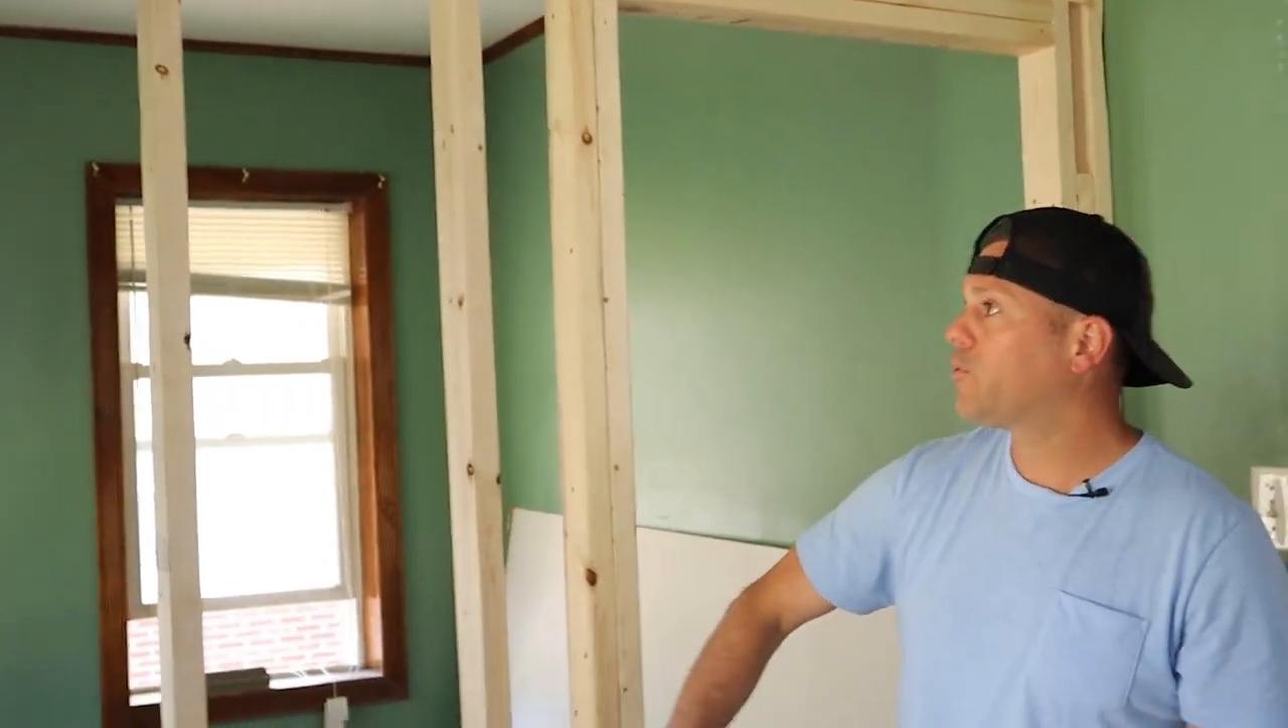It still only has one bath, but we added this wall right here, which obviously is just studded out with two-by-fours right now.